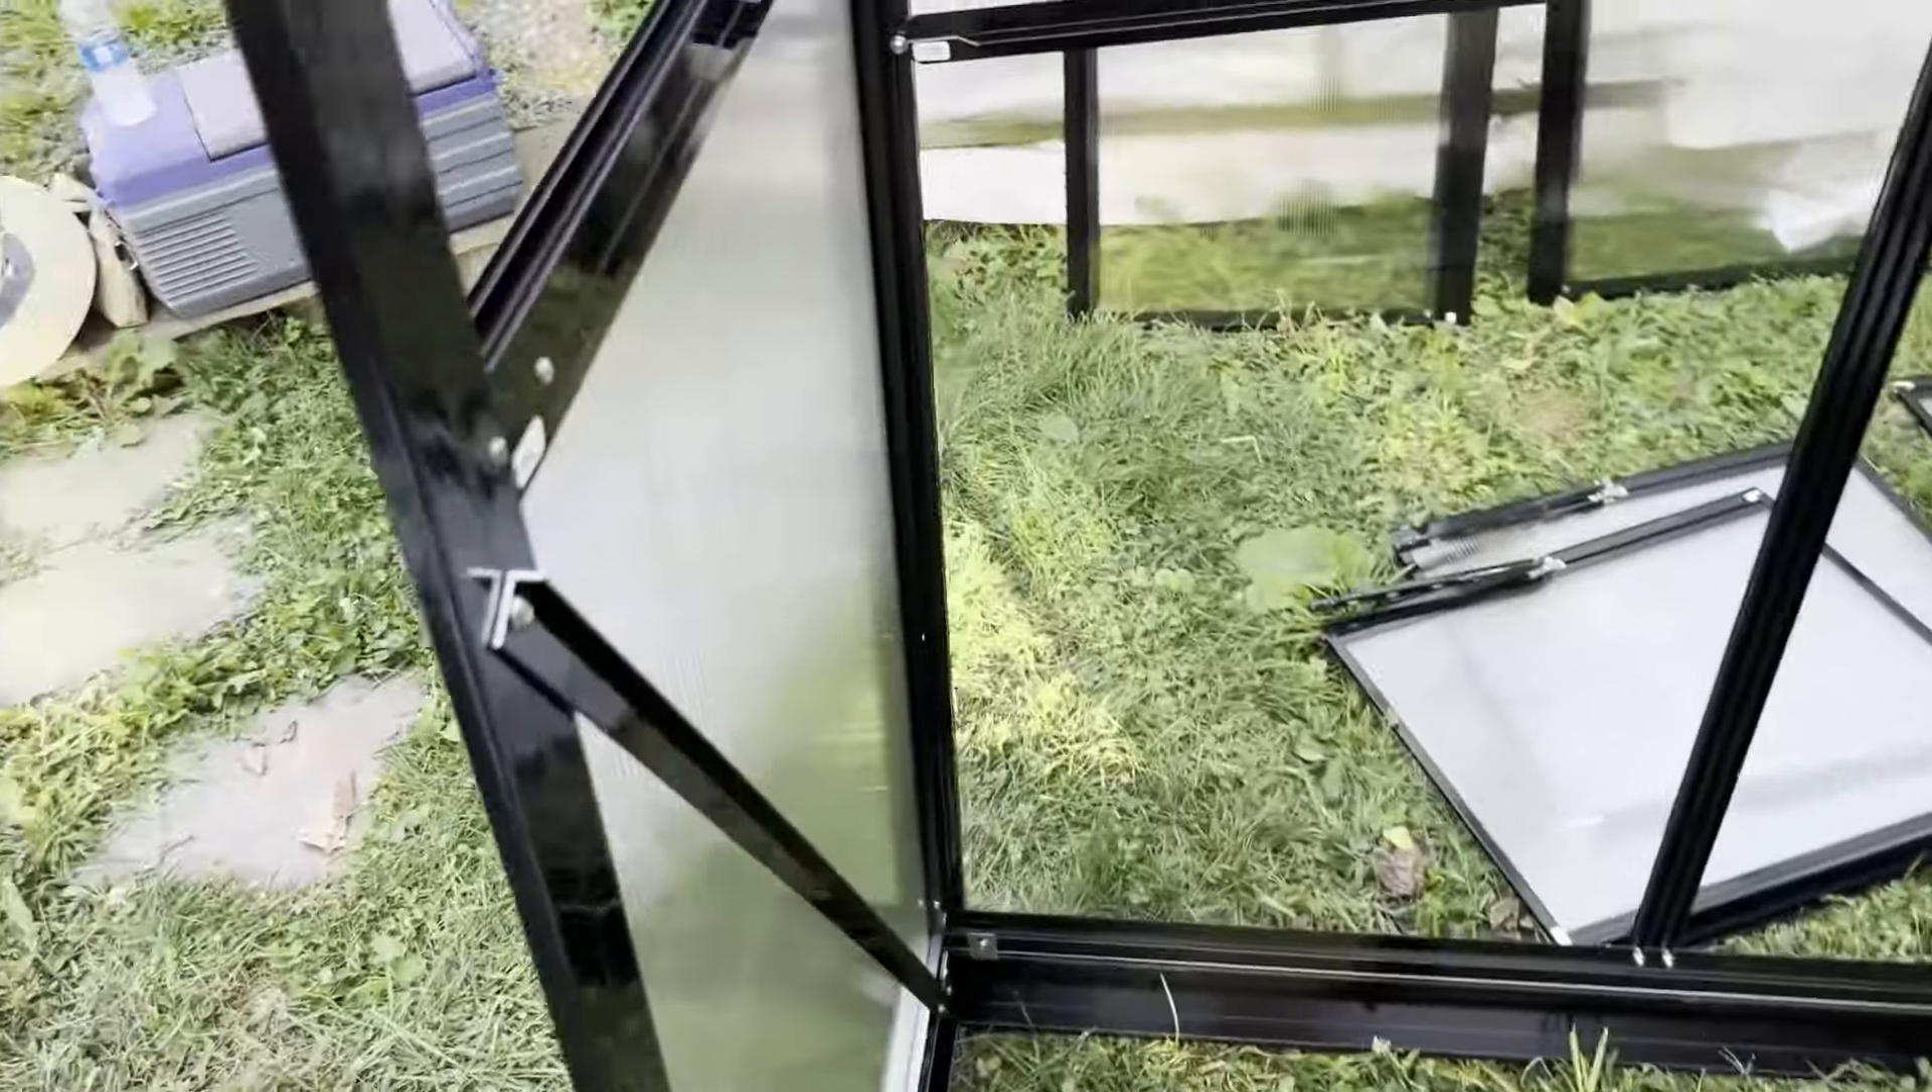Okay so we started putting some of the panels in and on the front and on the front you have these supports that lock in the the windows.